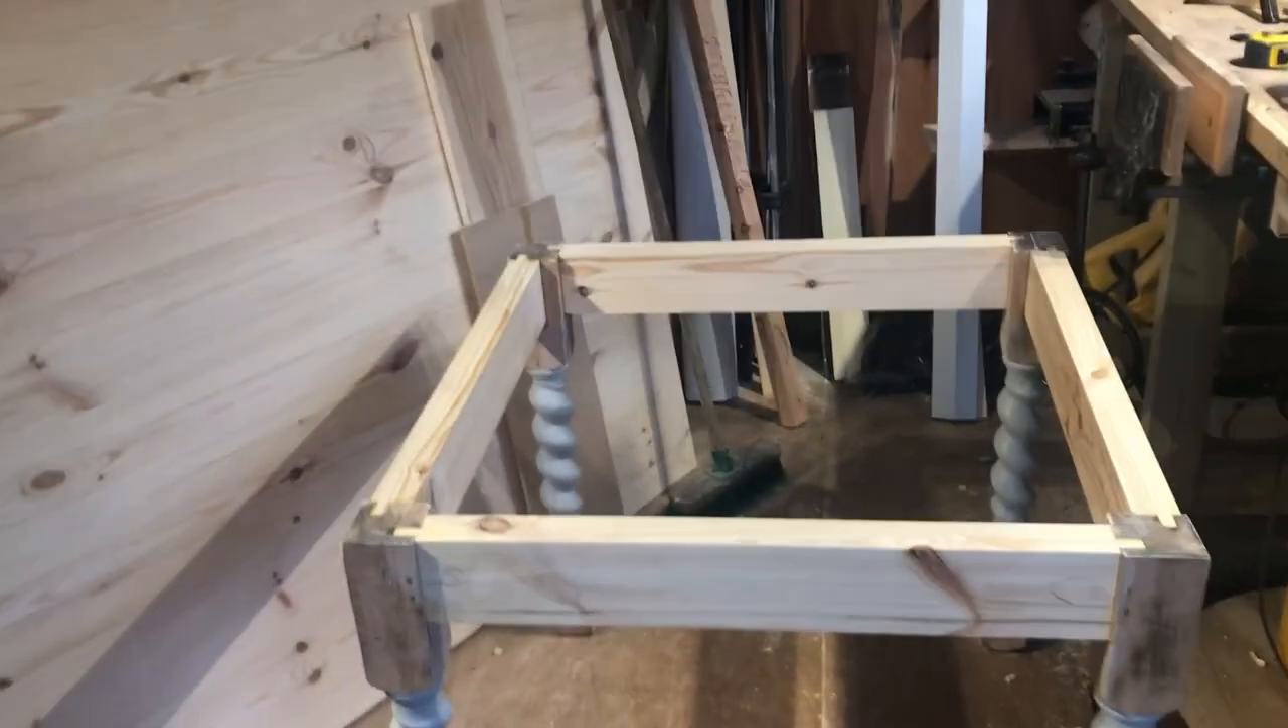There's the table base that's starting to come together see the legs.